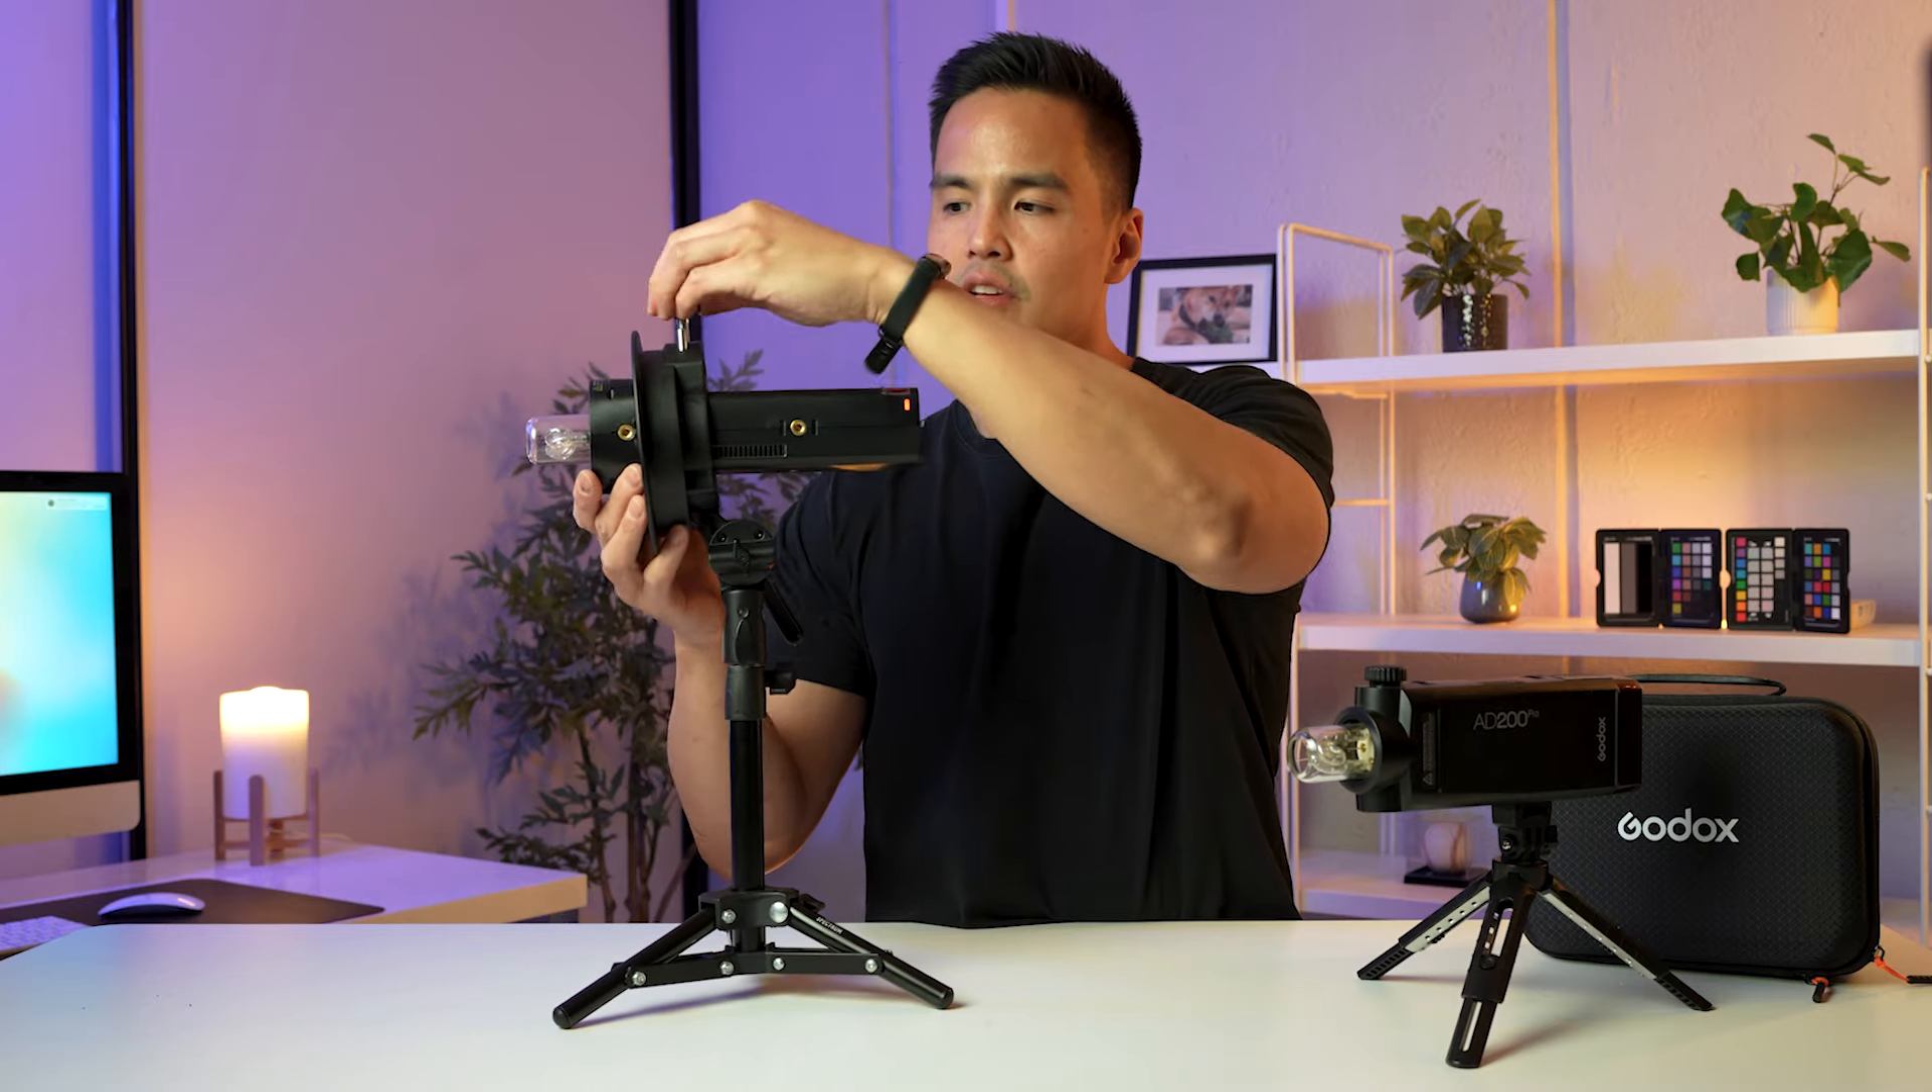So you do have the light source still sort of protruding out. It doesn't go all the way in or sit flush up against the mount.